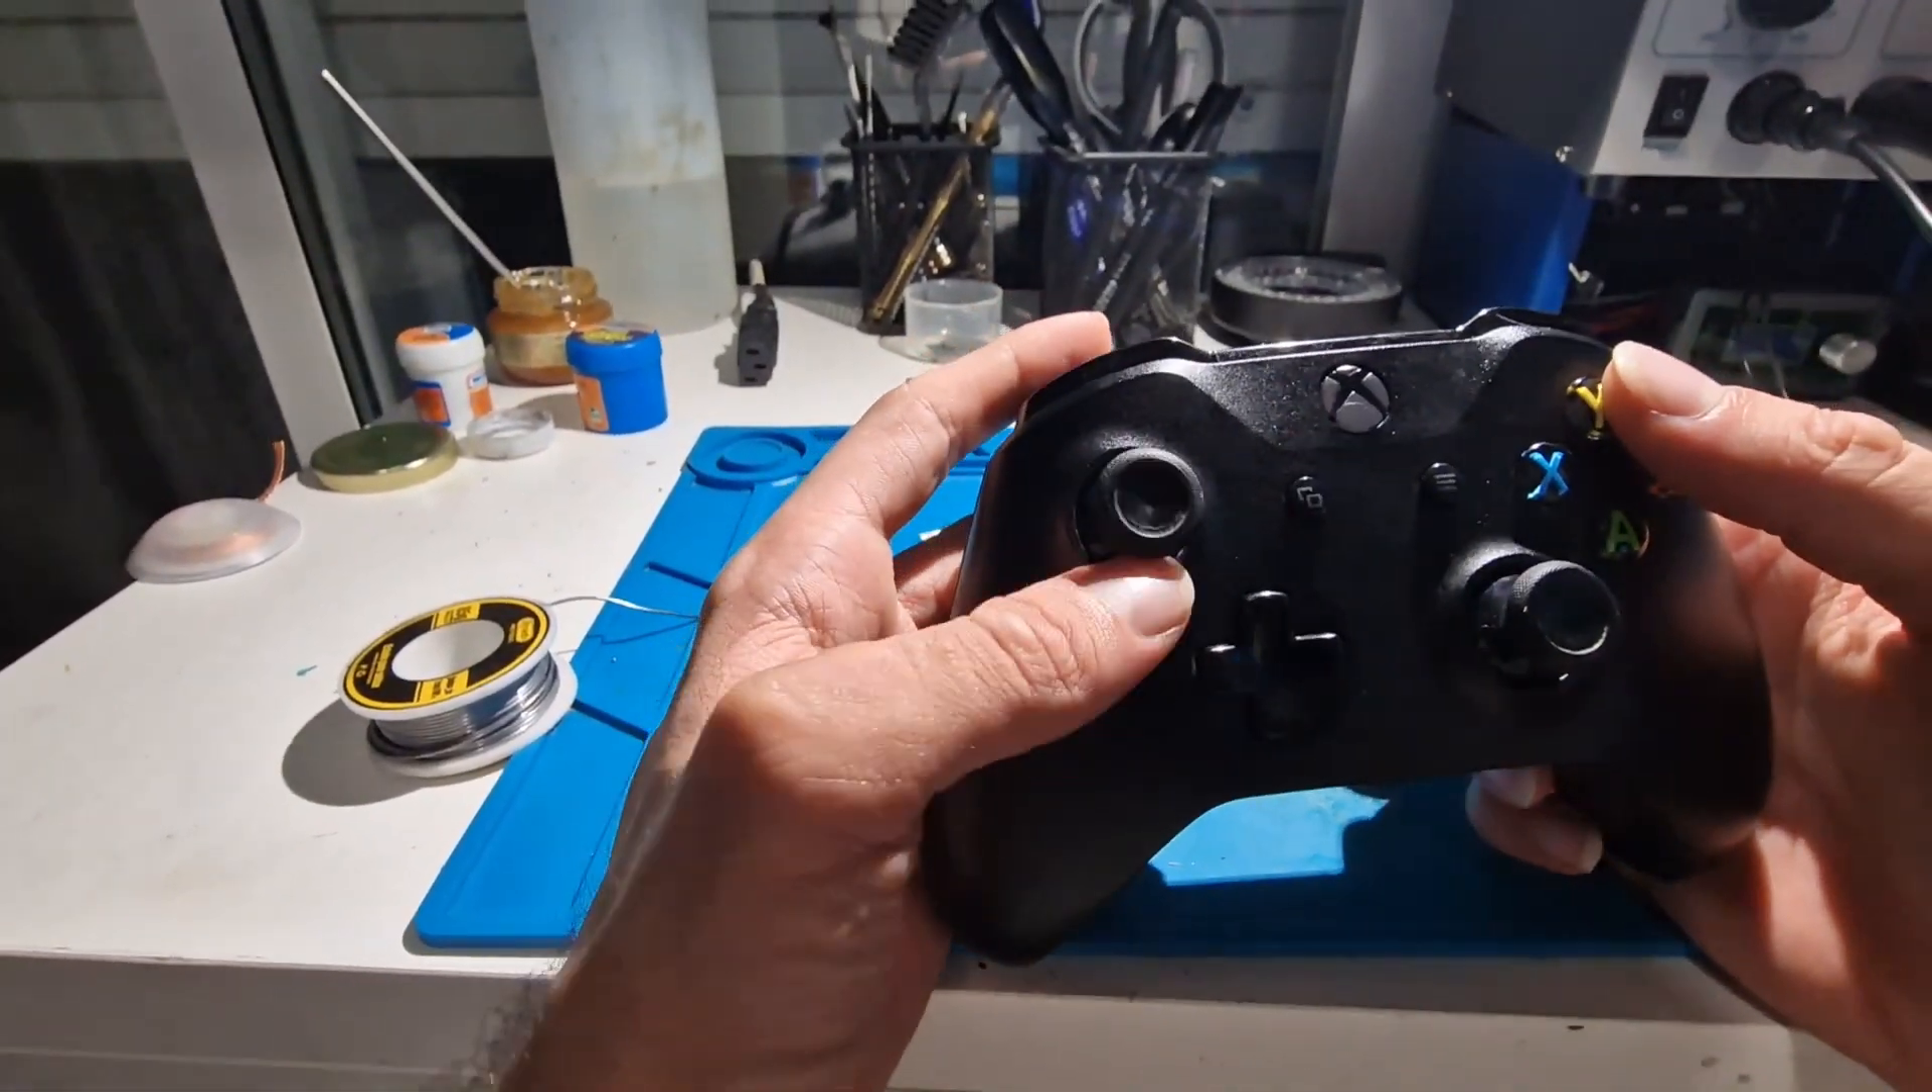Y listo, ya tenemos el mando montado al 100%.